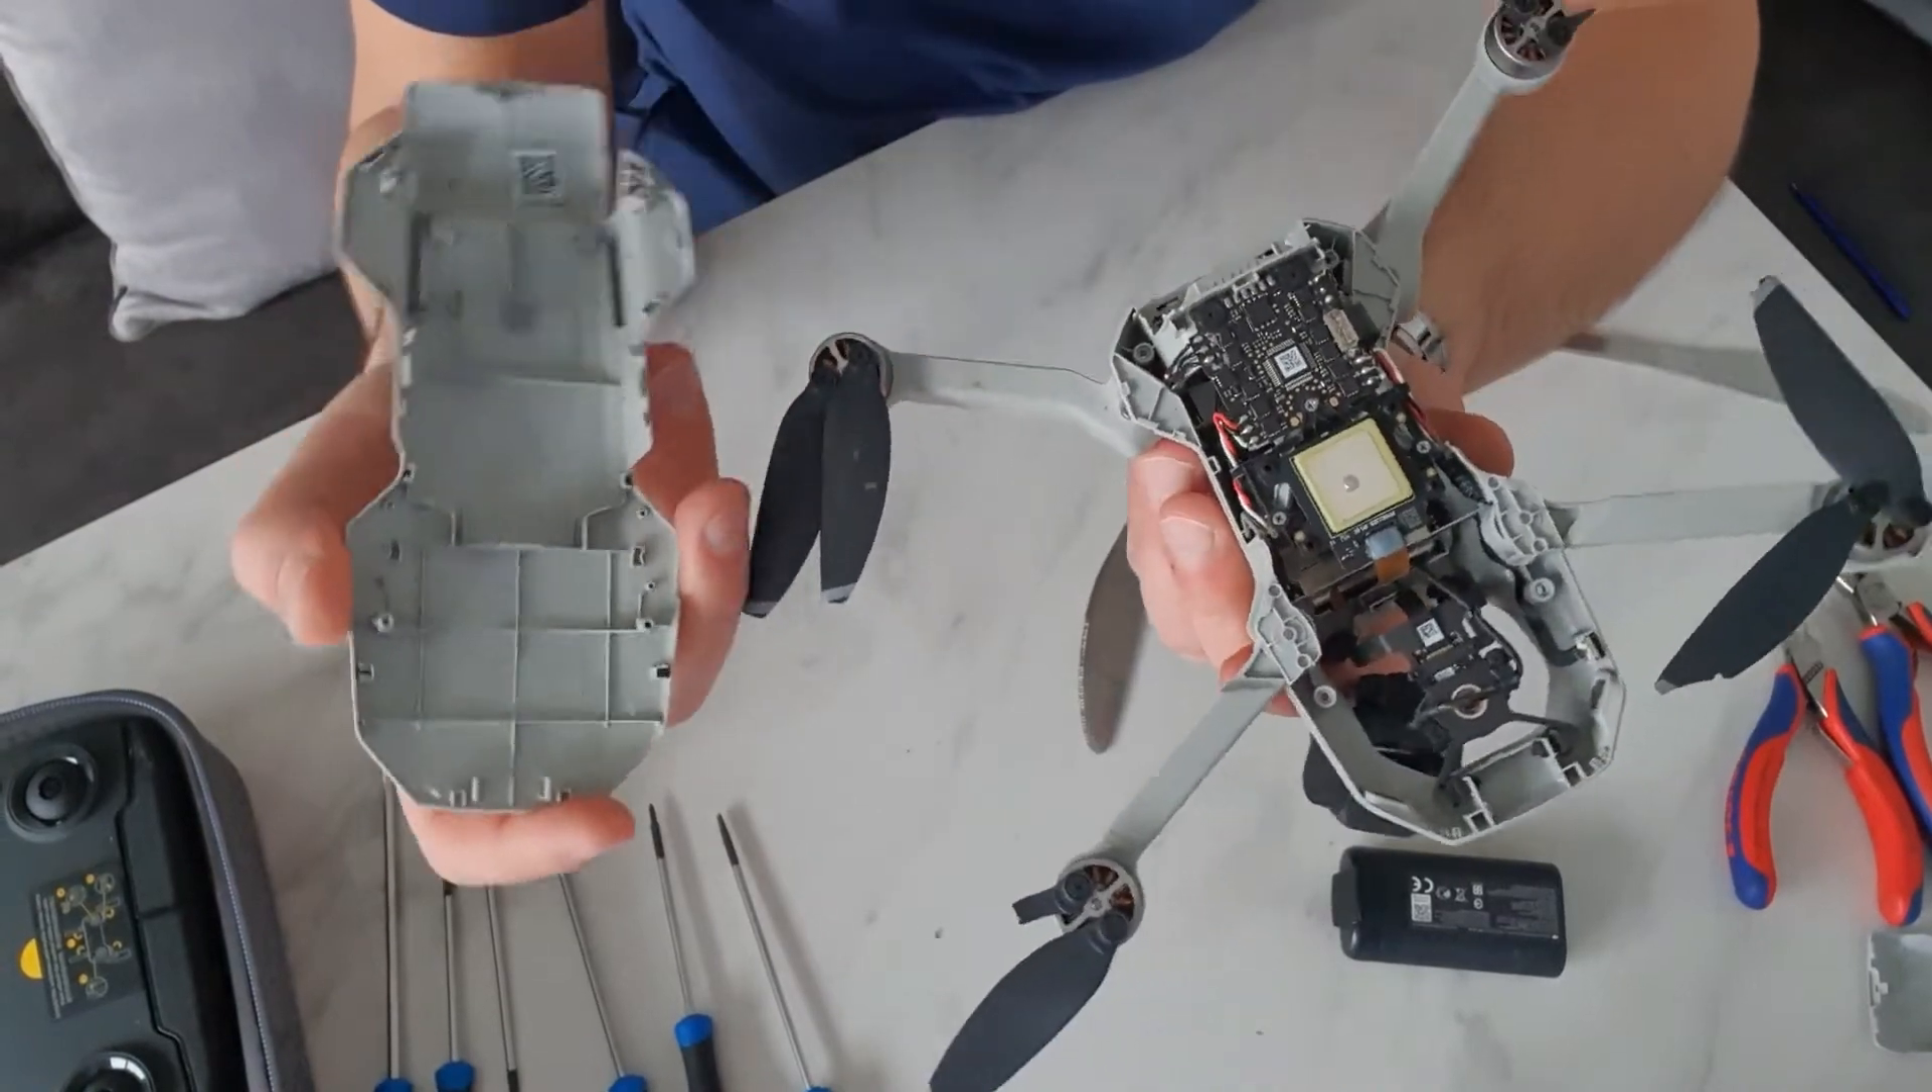And there we go. Top of the drone is off.